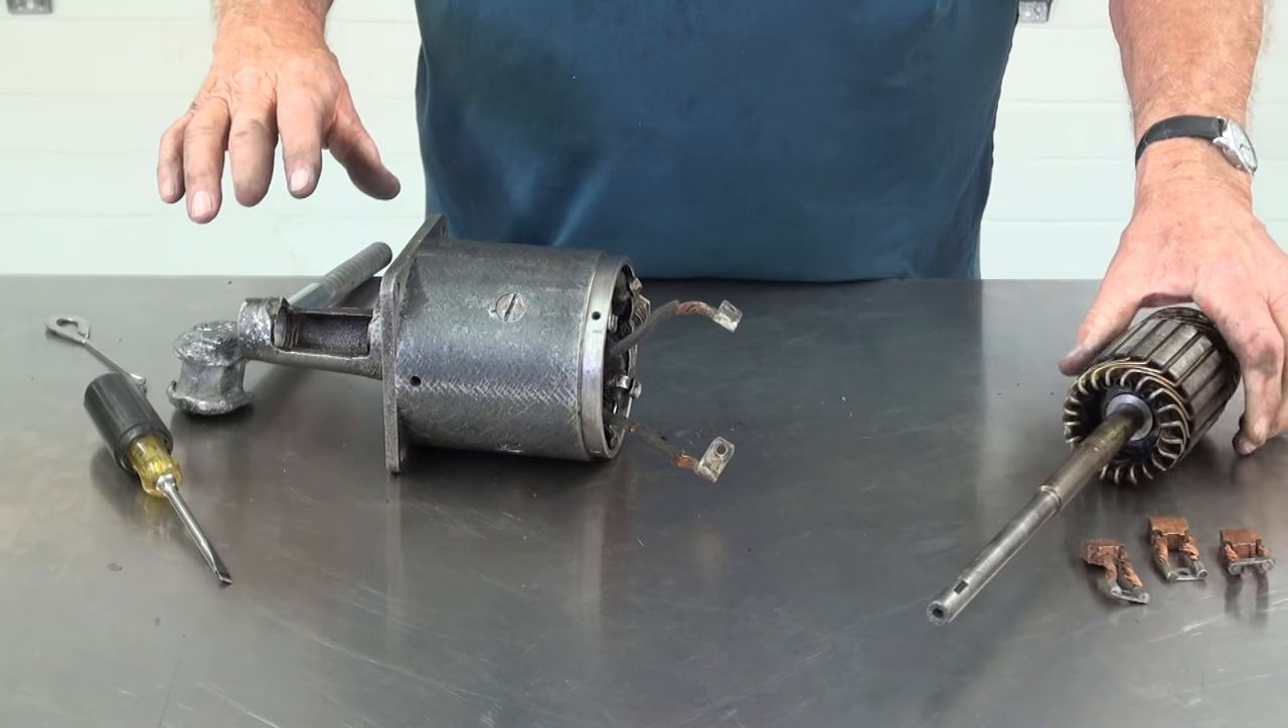Now we've got the armature out.